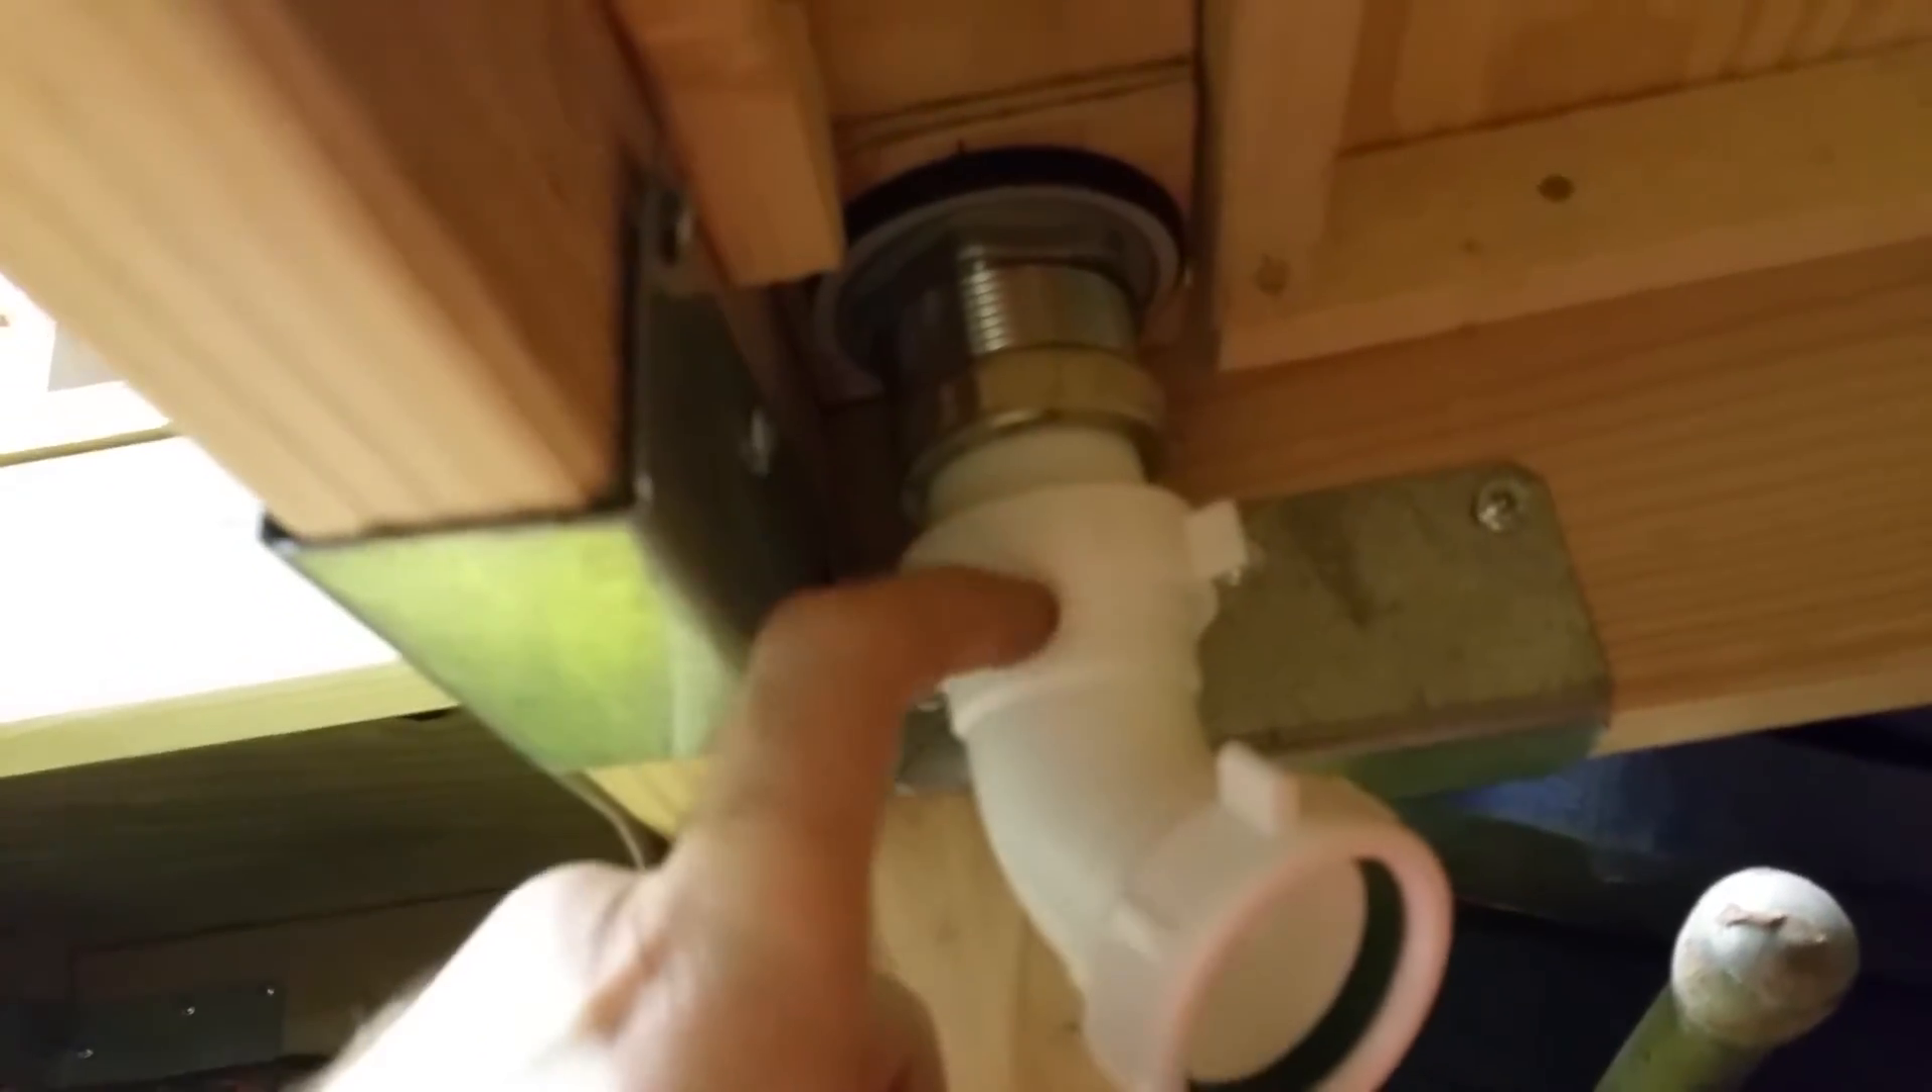Okay, I took the tail piece, and I basically cut it really short, and then I attached this 90 right here.